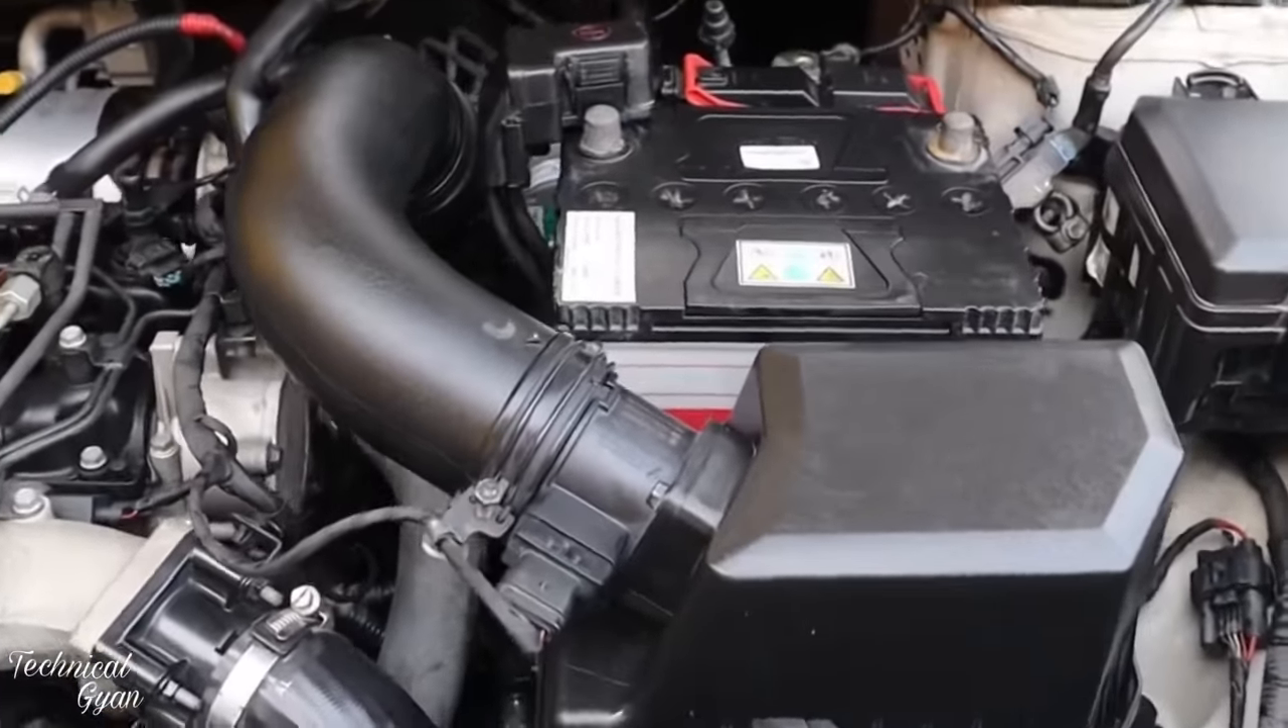अभी भी मैंने बैटरी का connection नहीं connect किया।